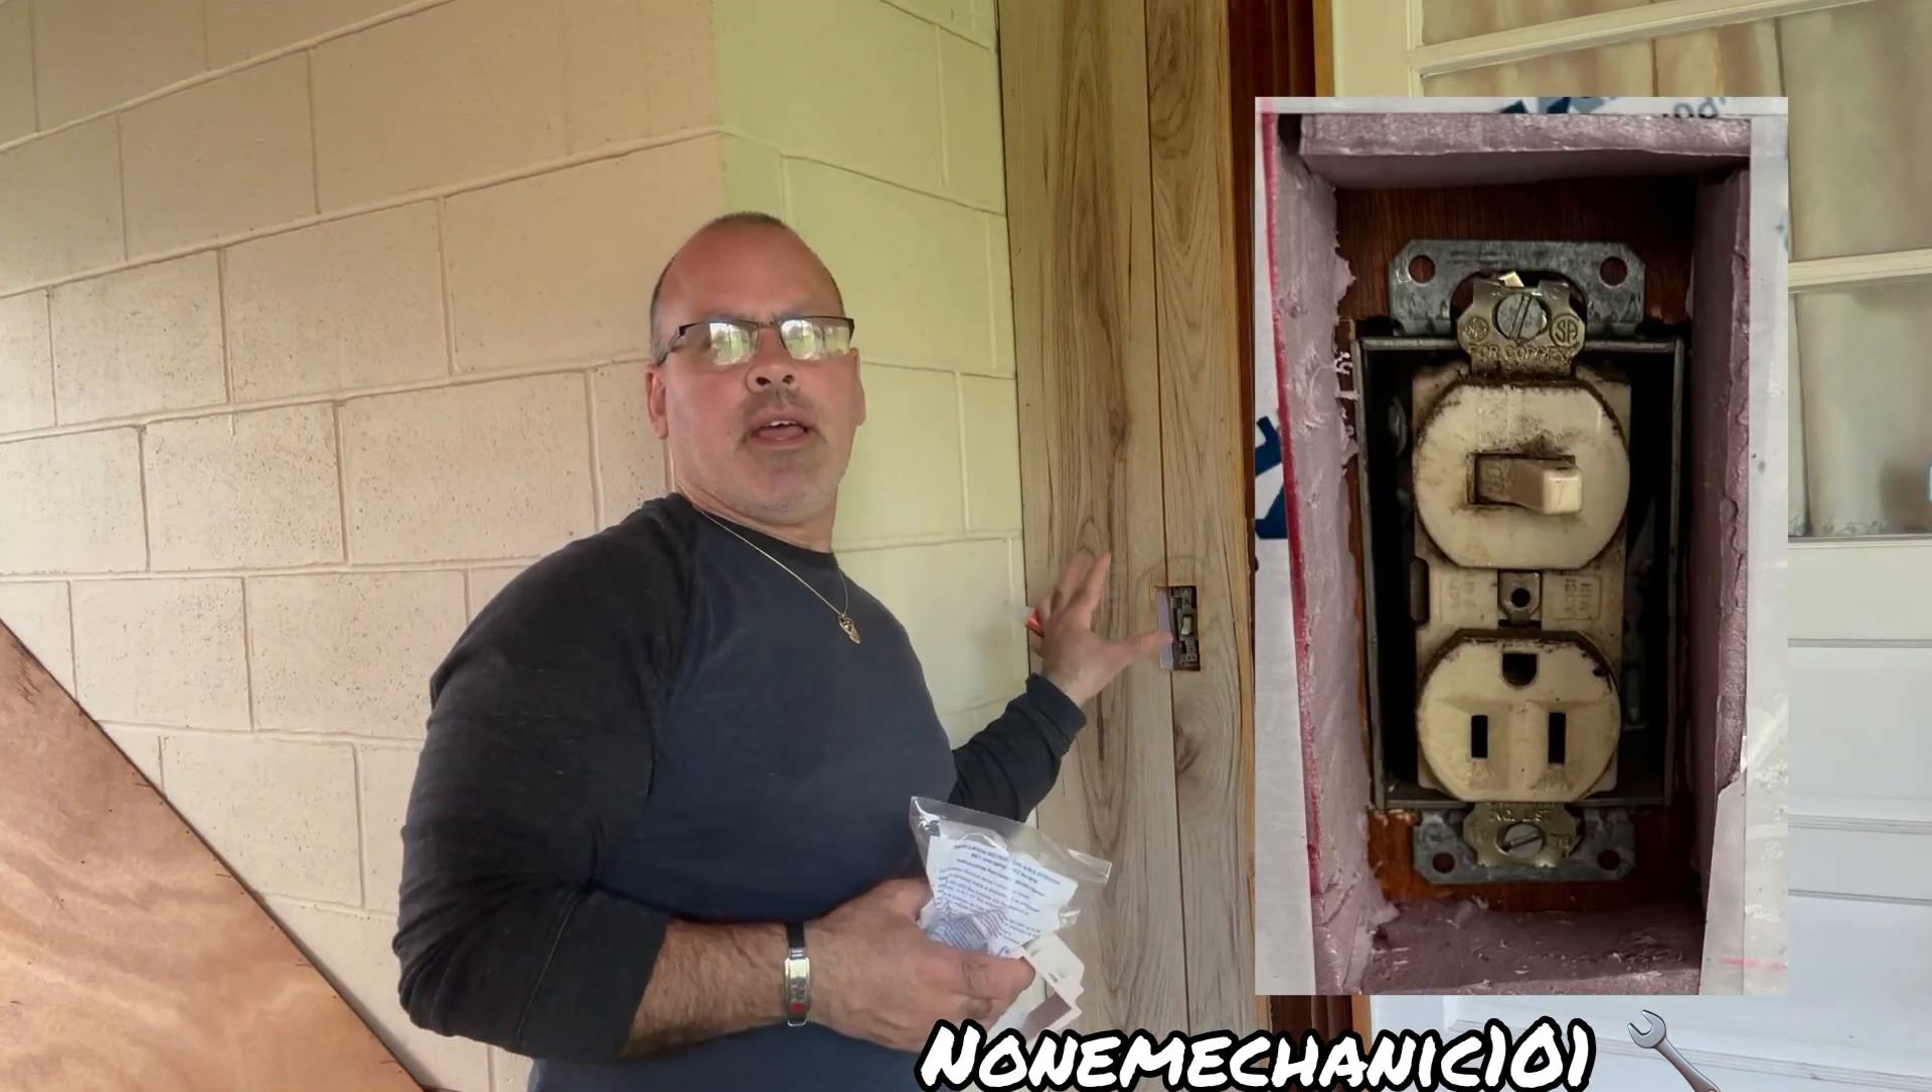The electric outlets and the switches are too deep inside.